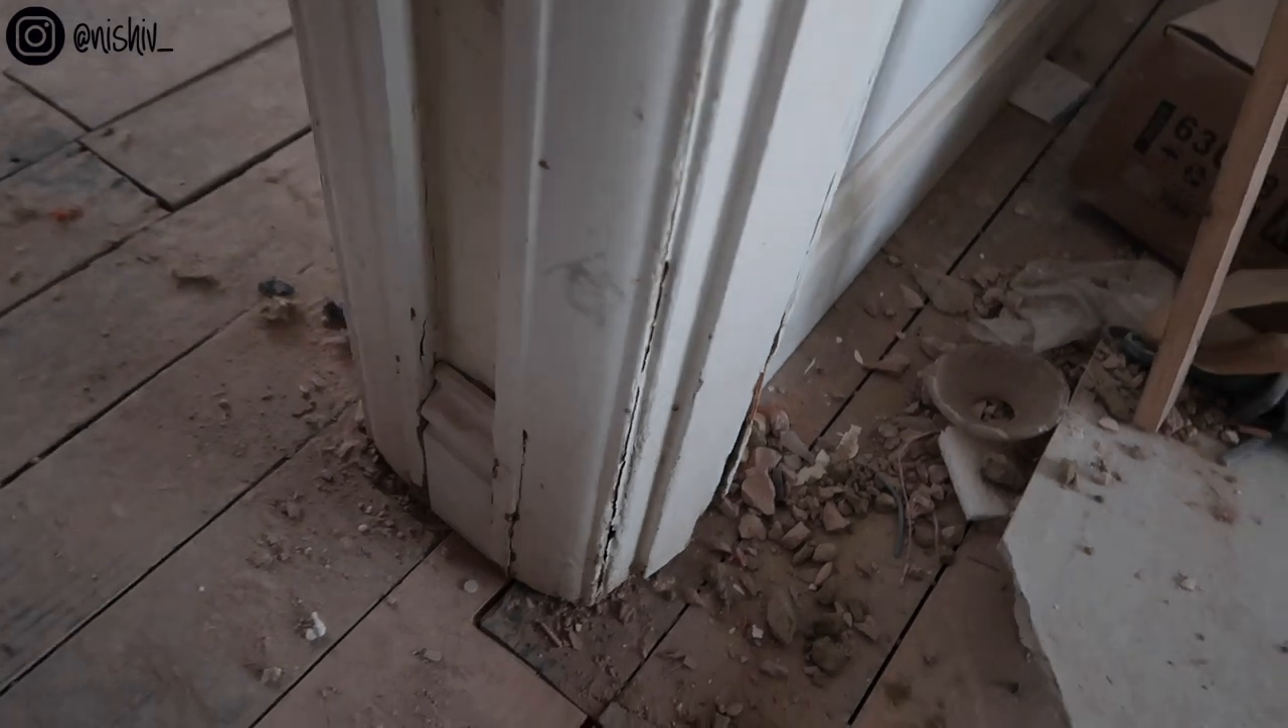This is what I mean by the architraves there's like really big gaps here.